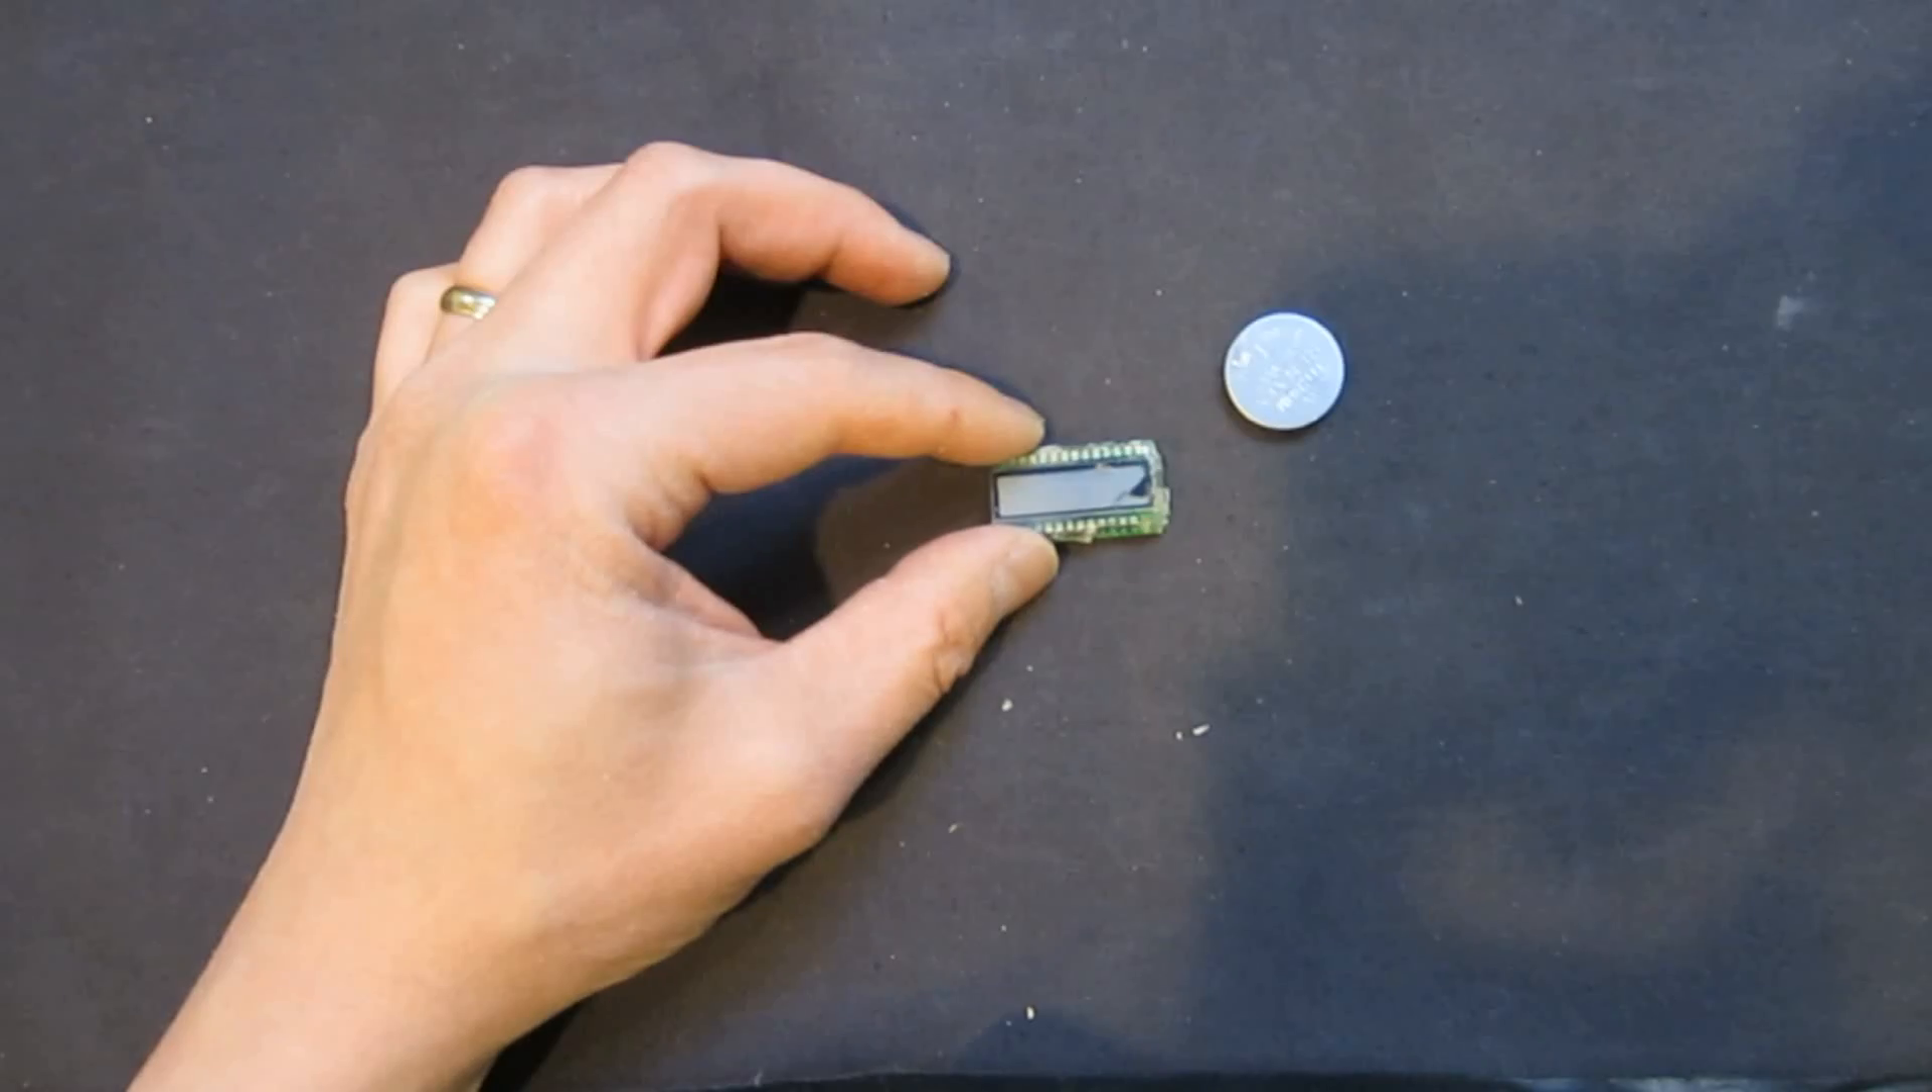So now the battery has come off and you can see there's some damage to the LCD.